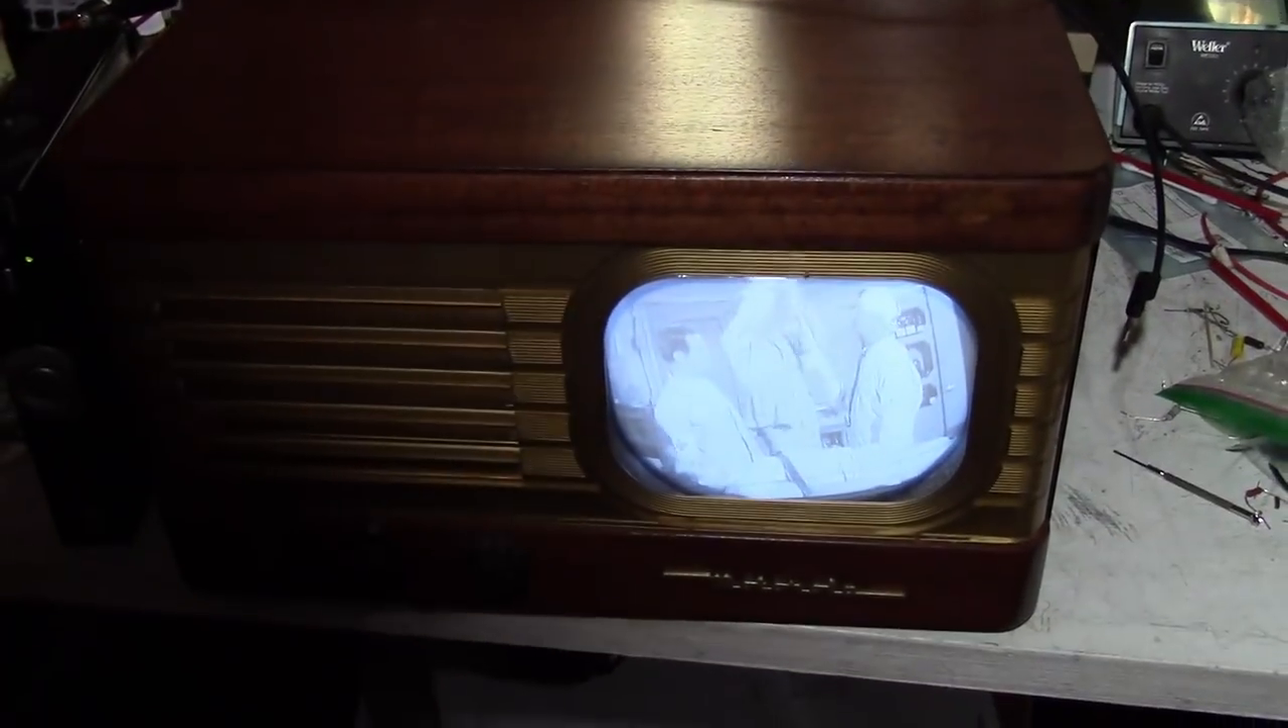Well, I've got the set all back together and that mask doesn't look too bad.